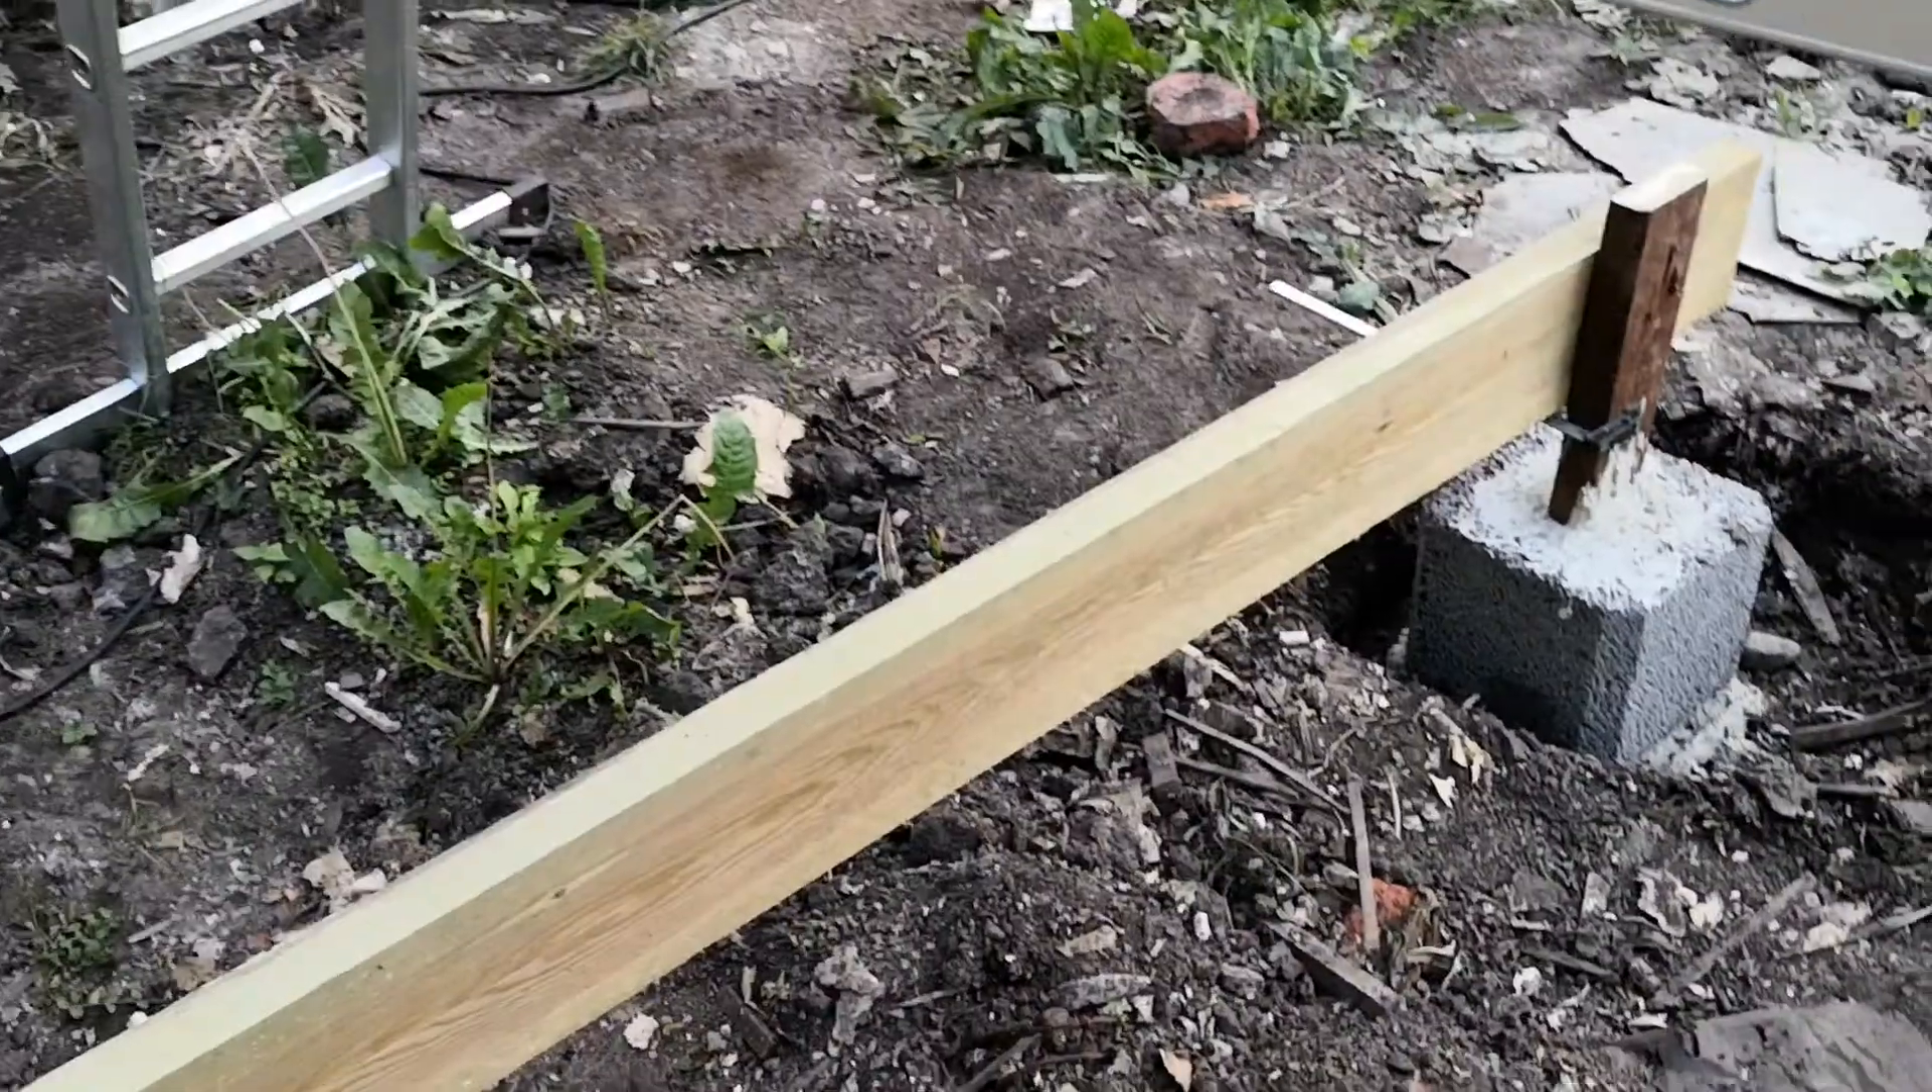I put these pillars in place on top of concrete.